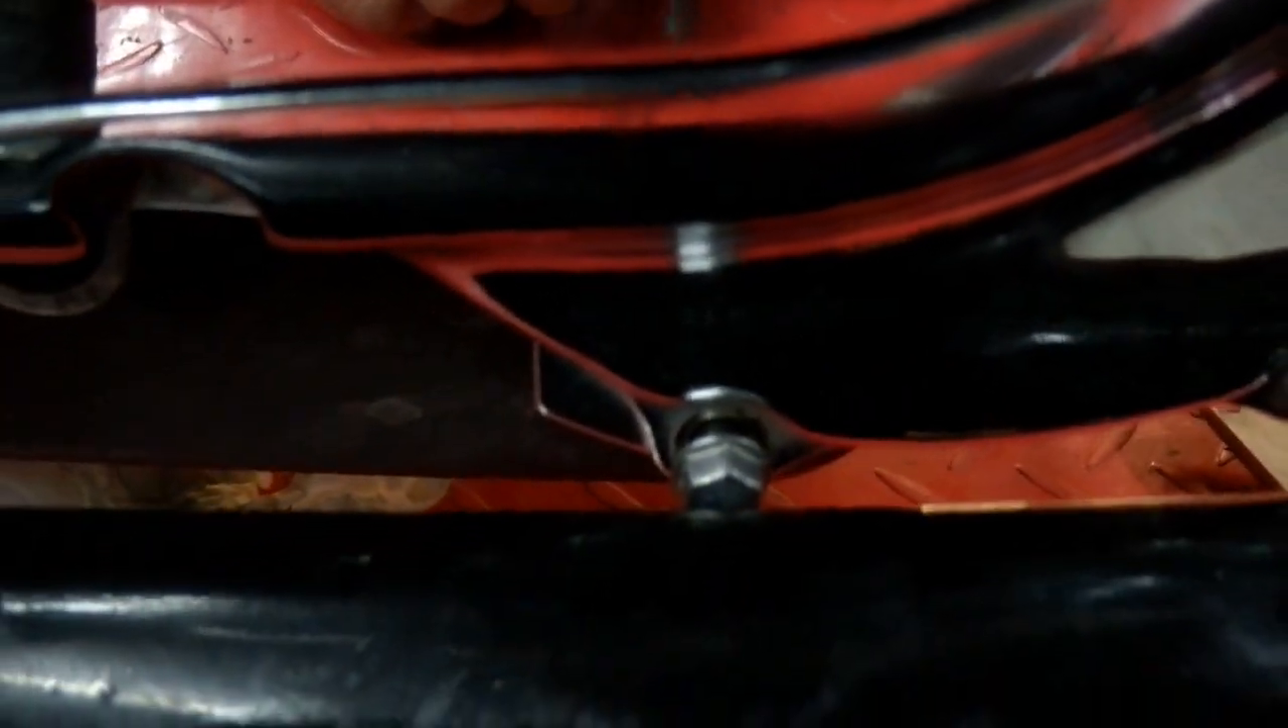I got one screw right here. I backed it out, touching the frame, so I'm going to have to take a section of the frame out.